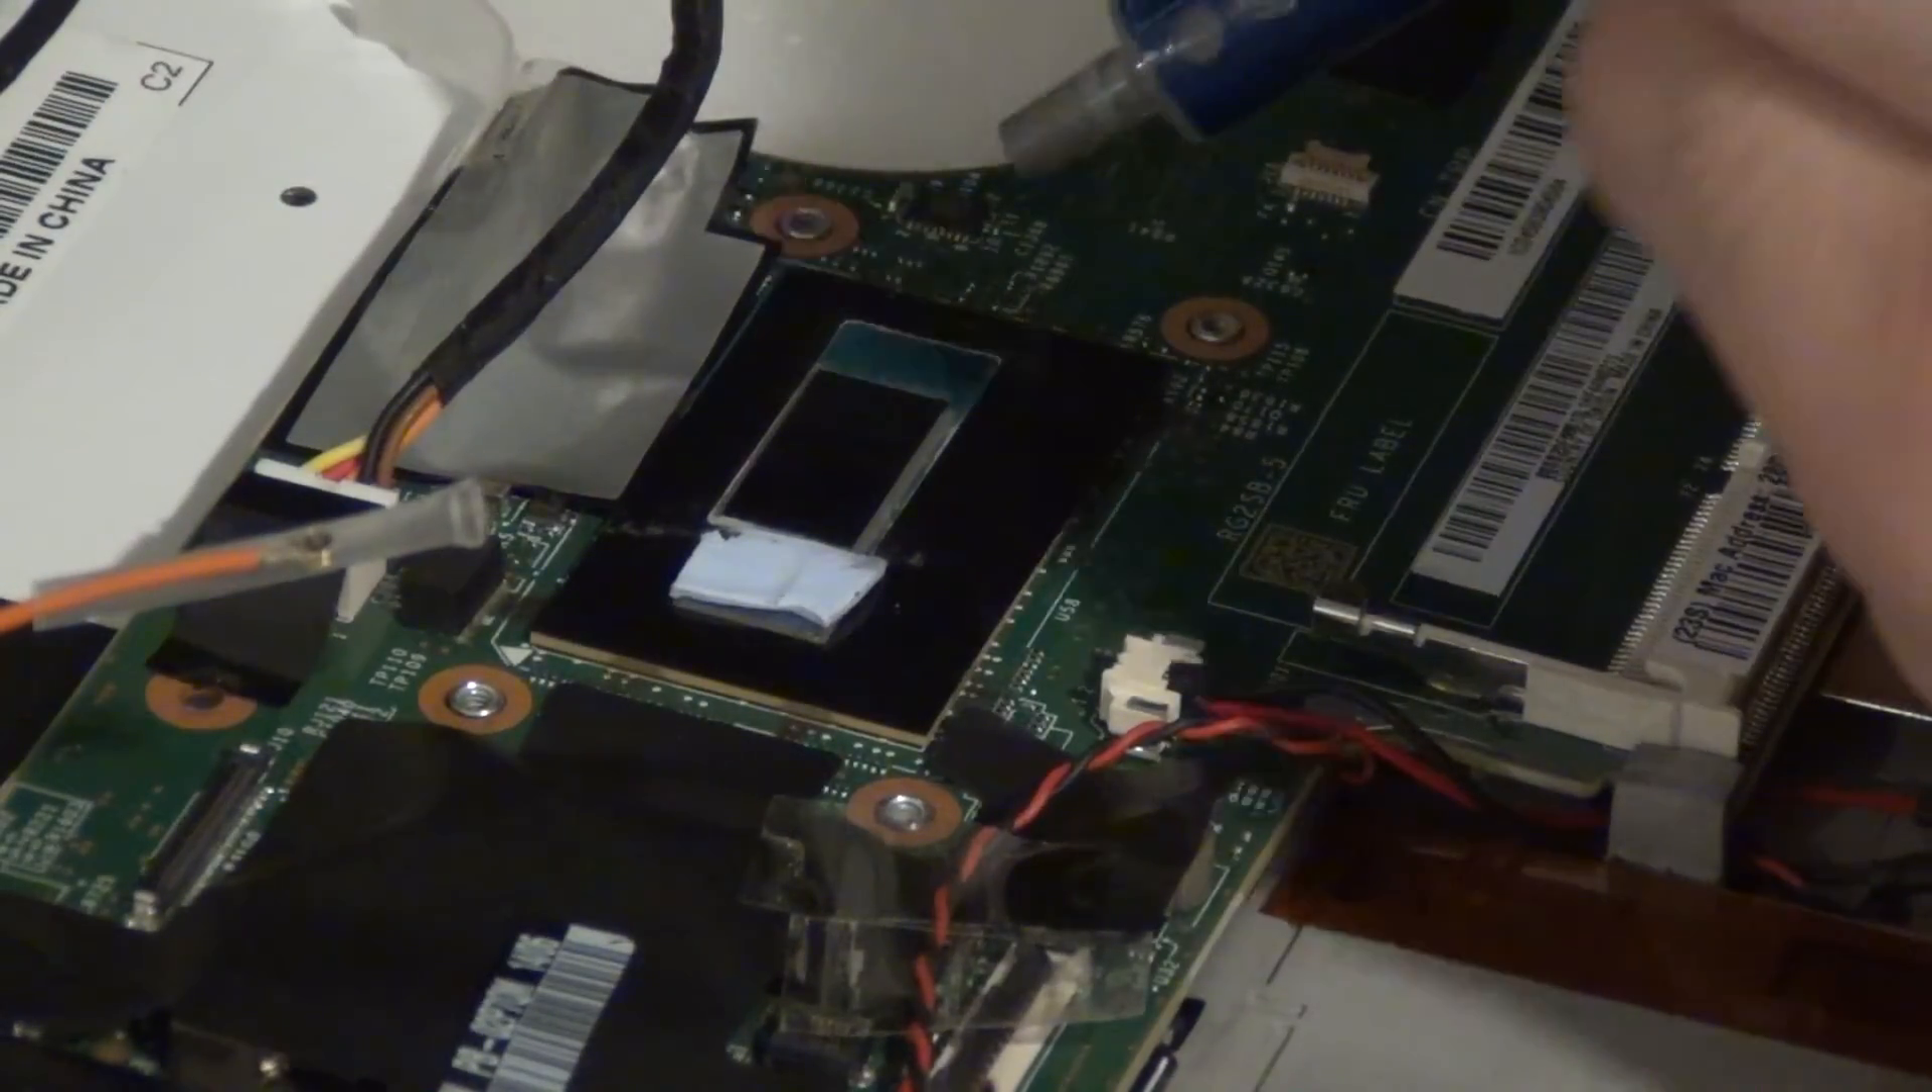Now, we've put the motherboard back on, and we're applying some new thermal paste to the CPU.